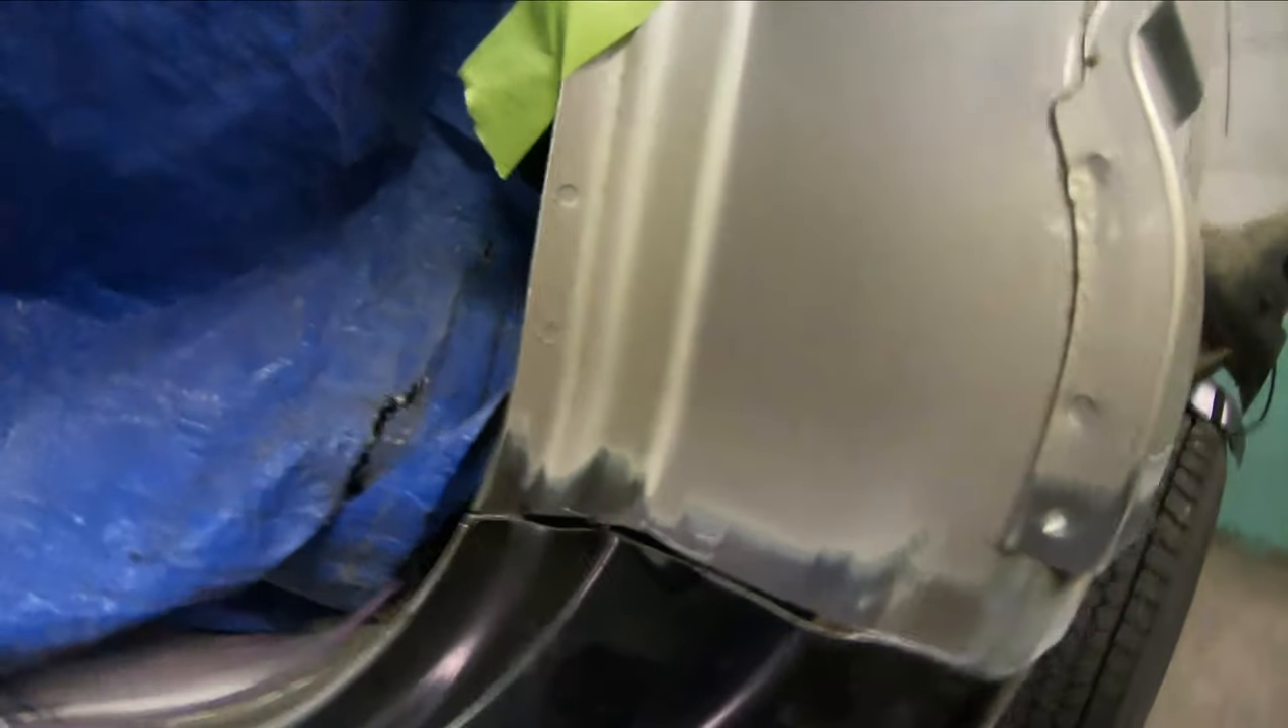You can see this metal it's not an exact fit to the new part.